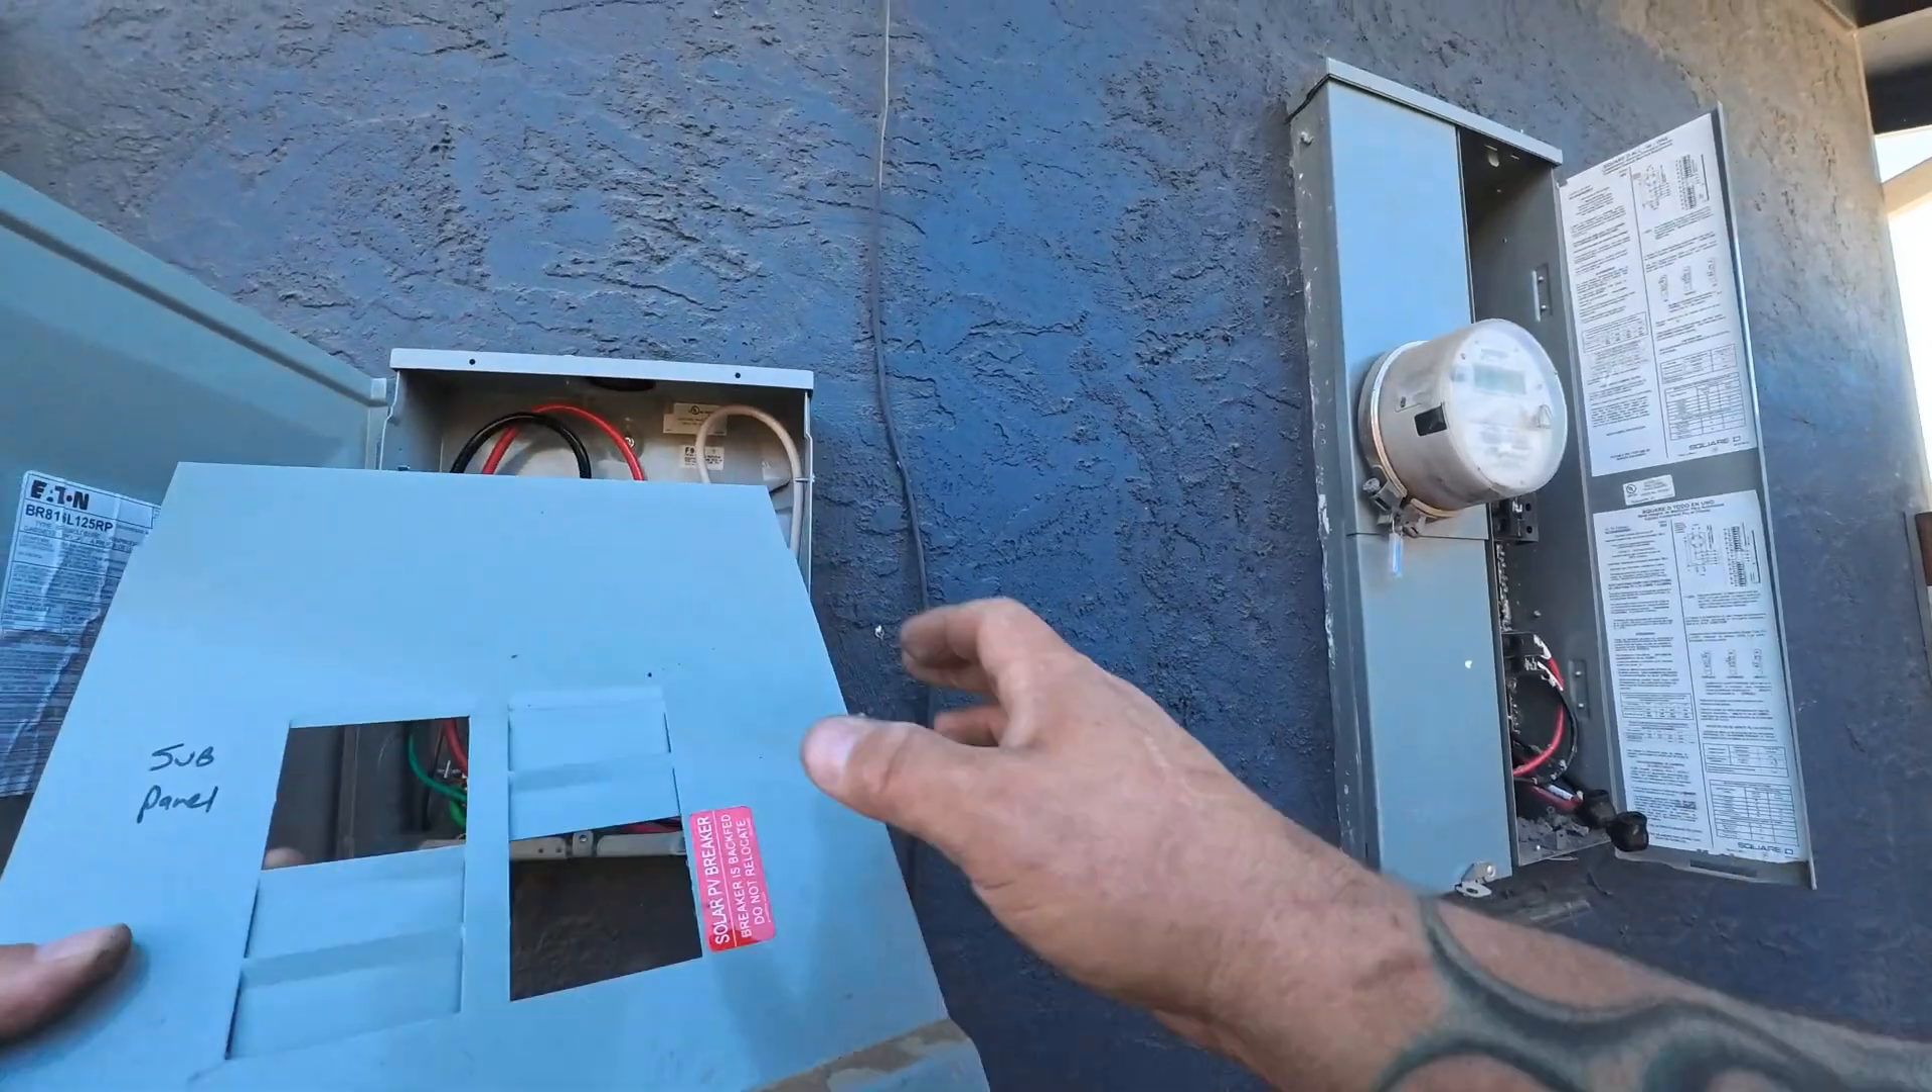And I'll have to come back and put breaker blanks in but I don't have any on me right now.